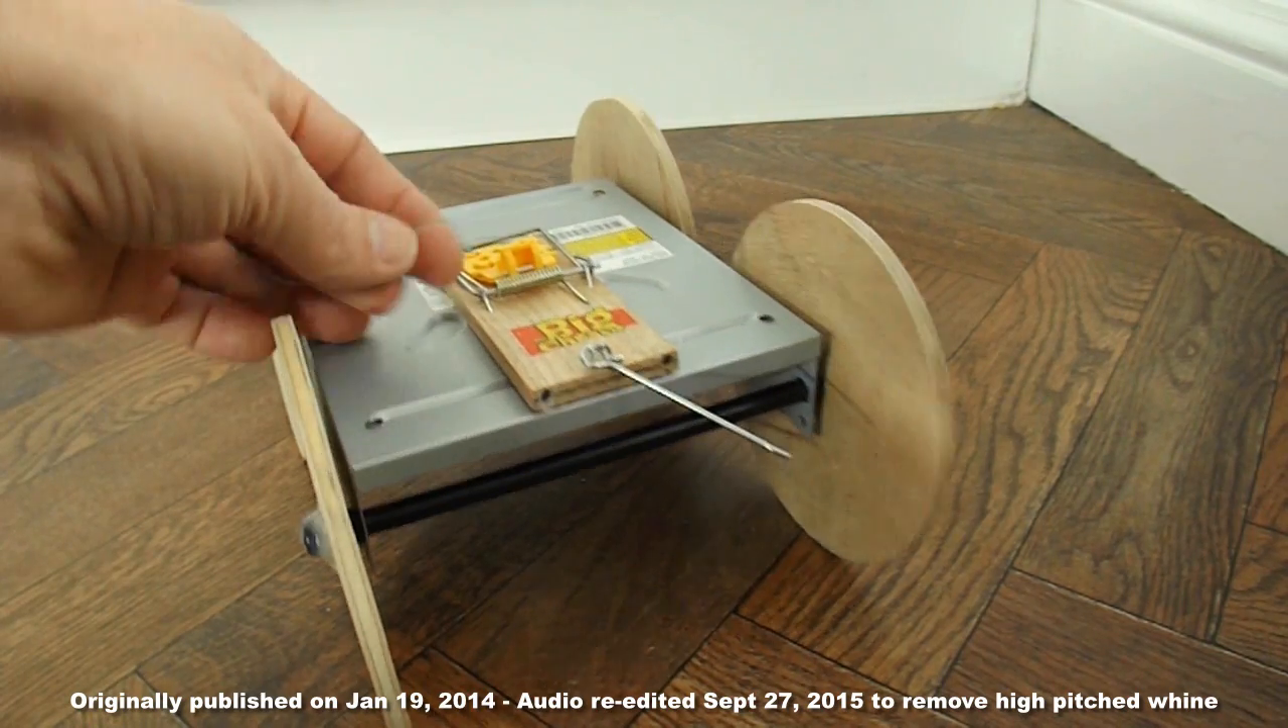Still using the metal chassis from the DVD drive. I've just hot glued a mouse trap on top of it.